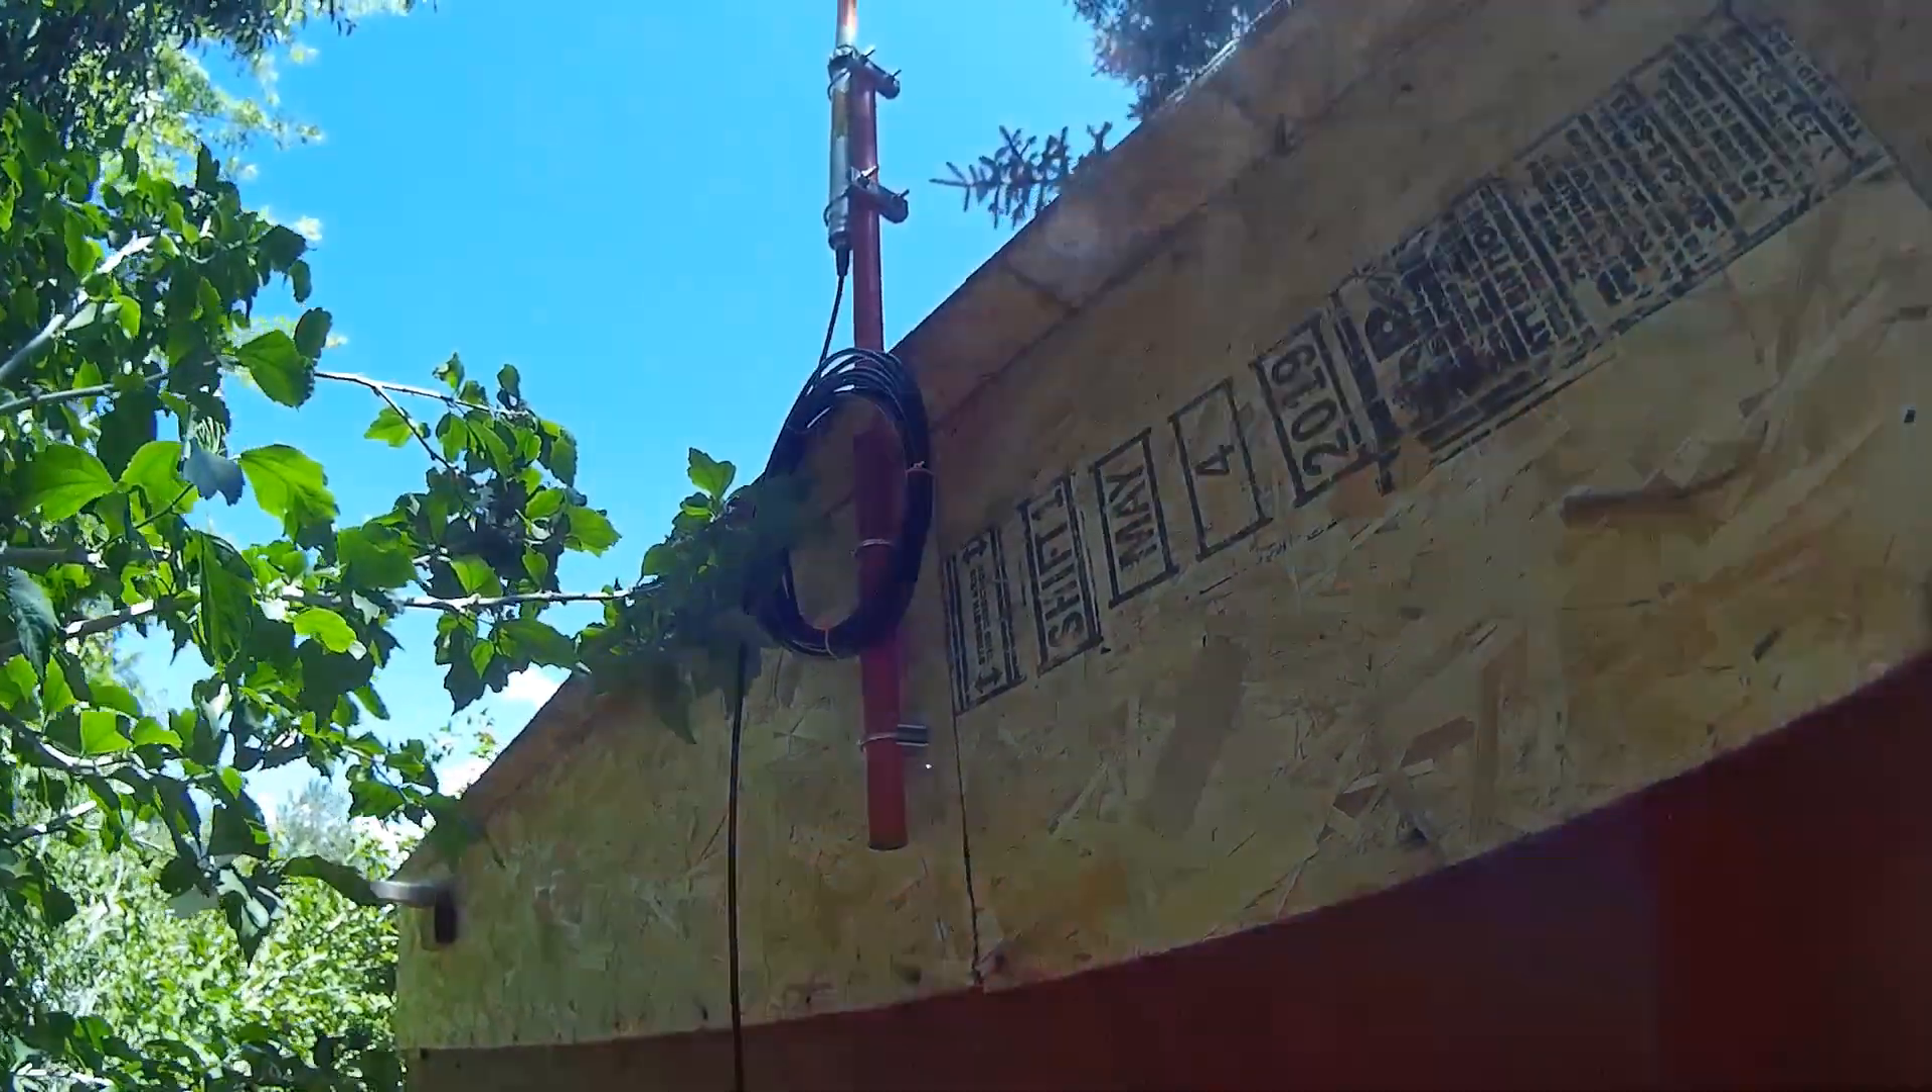And I just installed the CB wire.